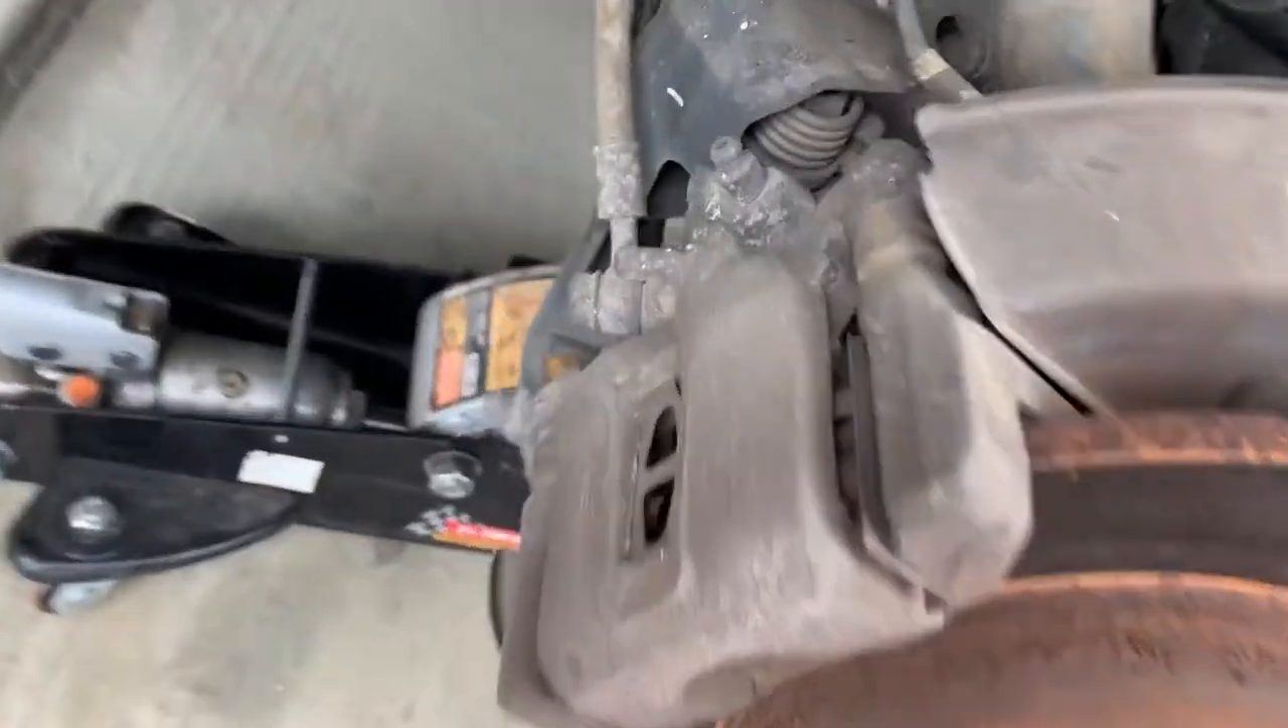As you can see we got the tire off.